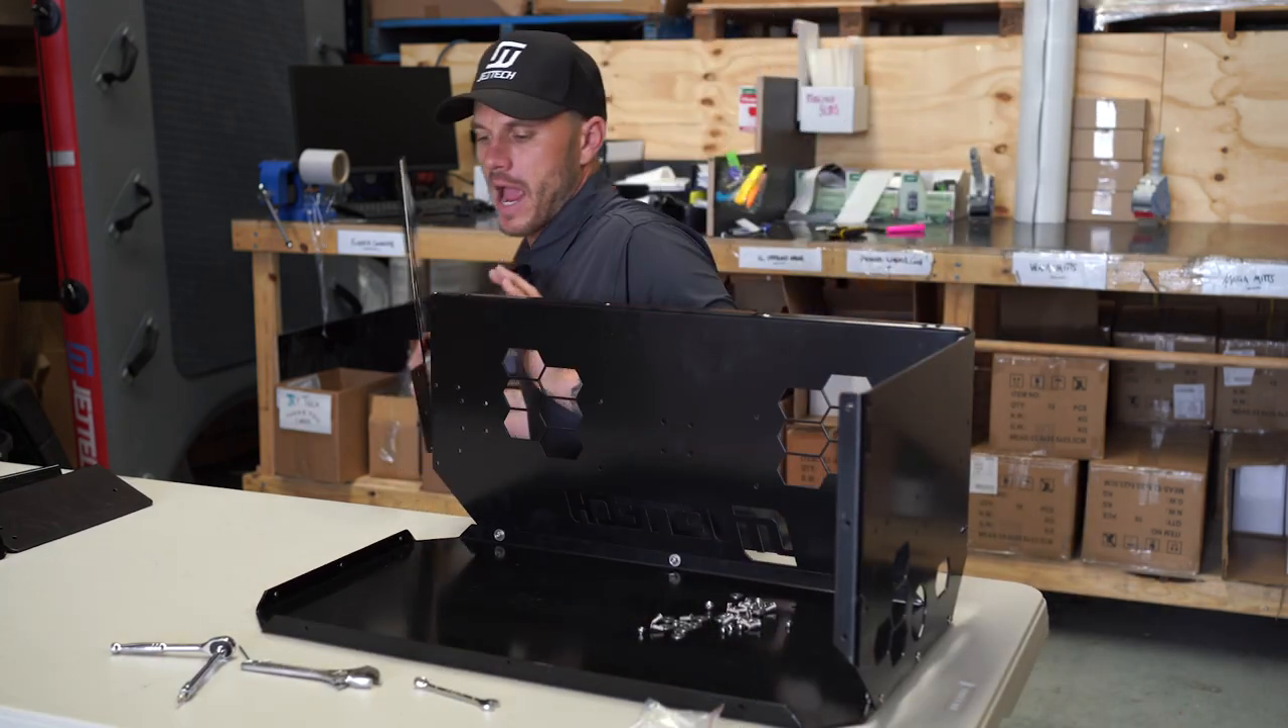So I got the back piece on.